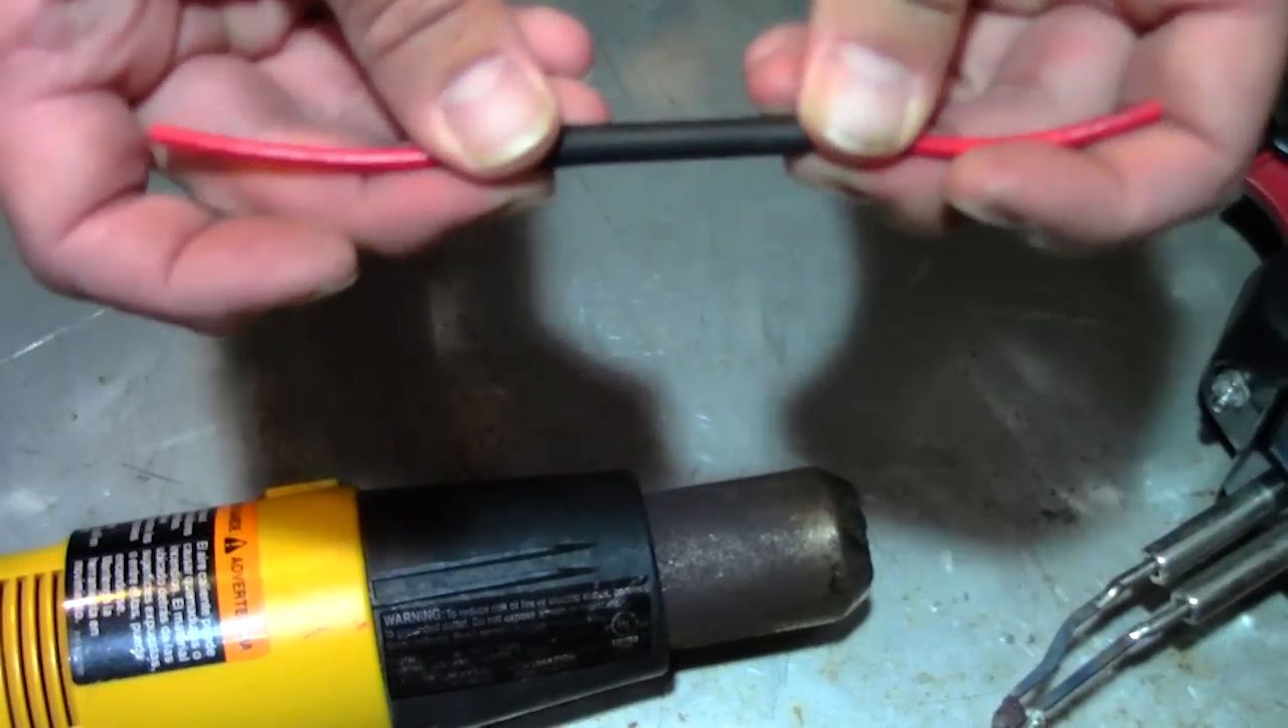And this is what your connection should look like with the heat shrink on there.